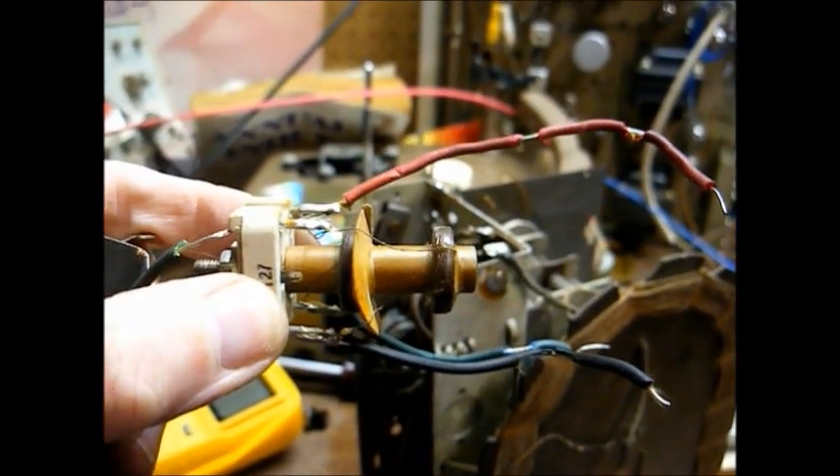Here's the IF transformer removed from the chassis.